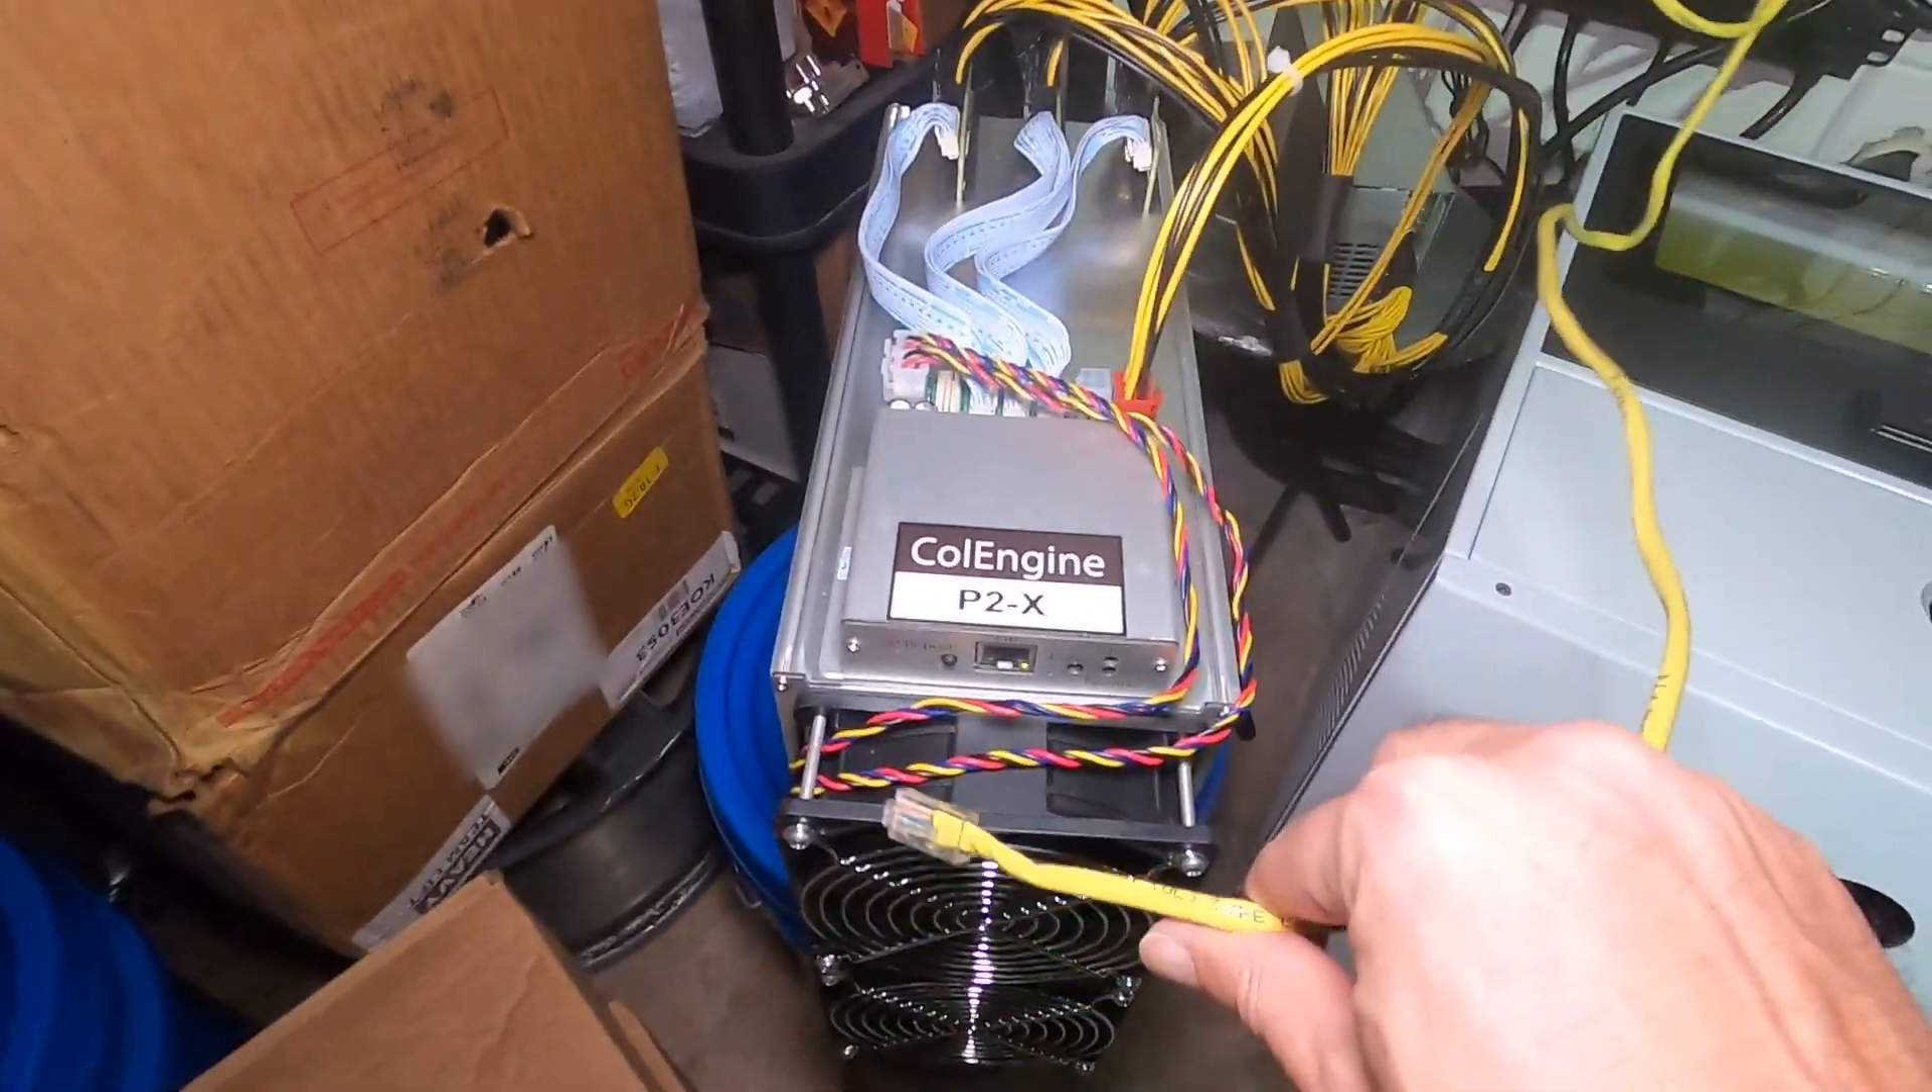Now, just need to plug in the Ethernet cable, and we should be good to go and just need to find it on the network.